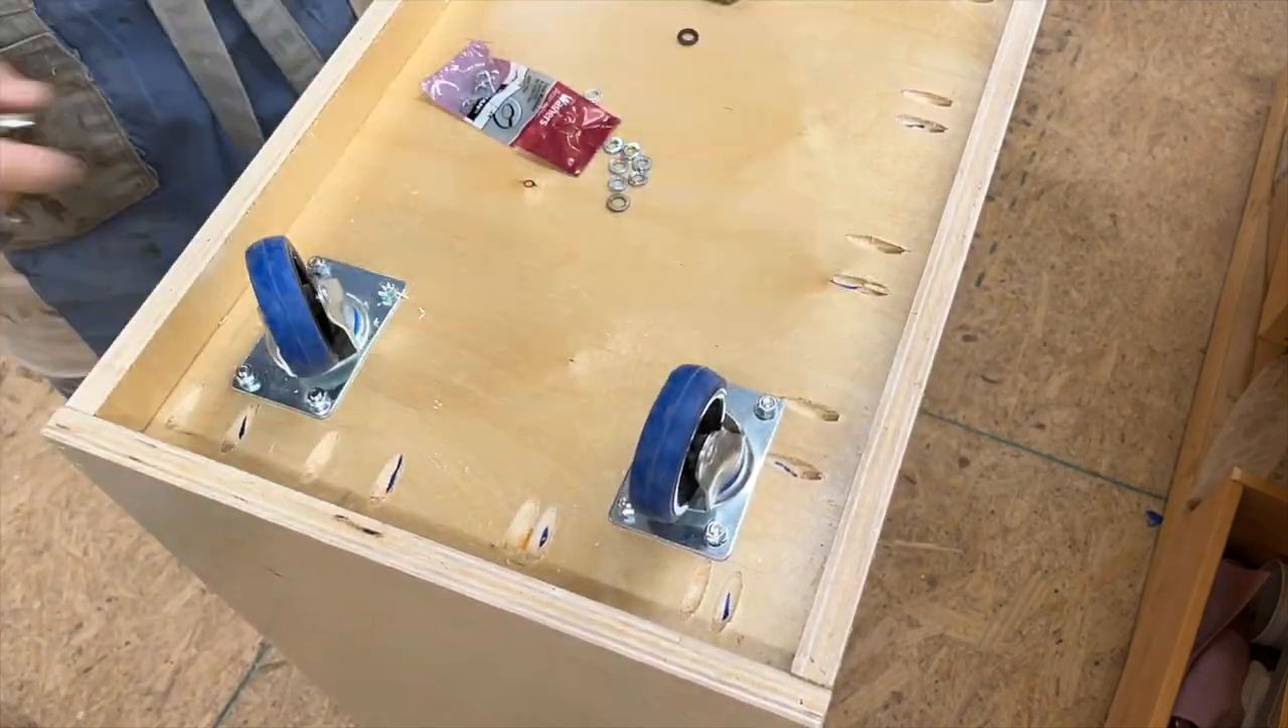And what do you know, we've got wheels.